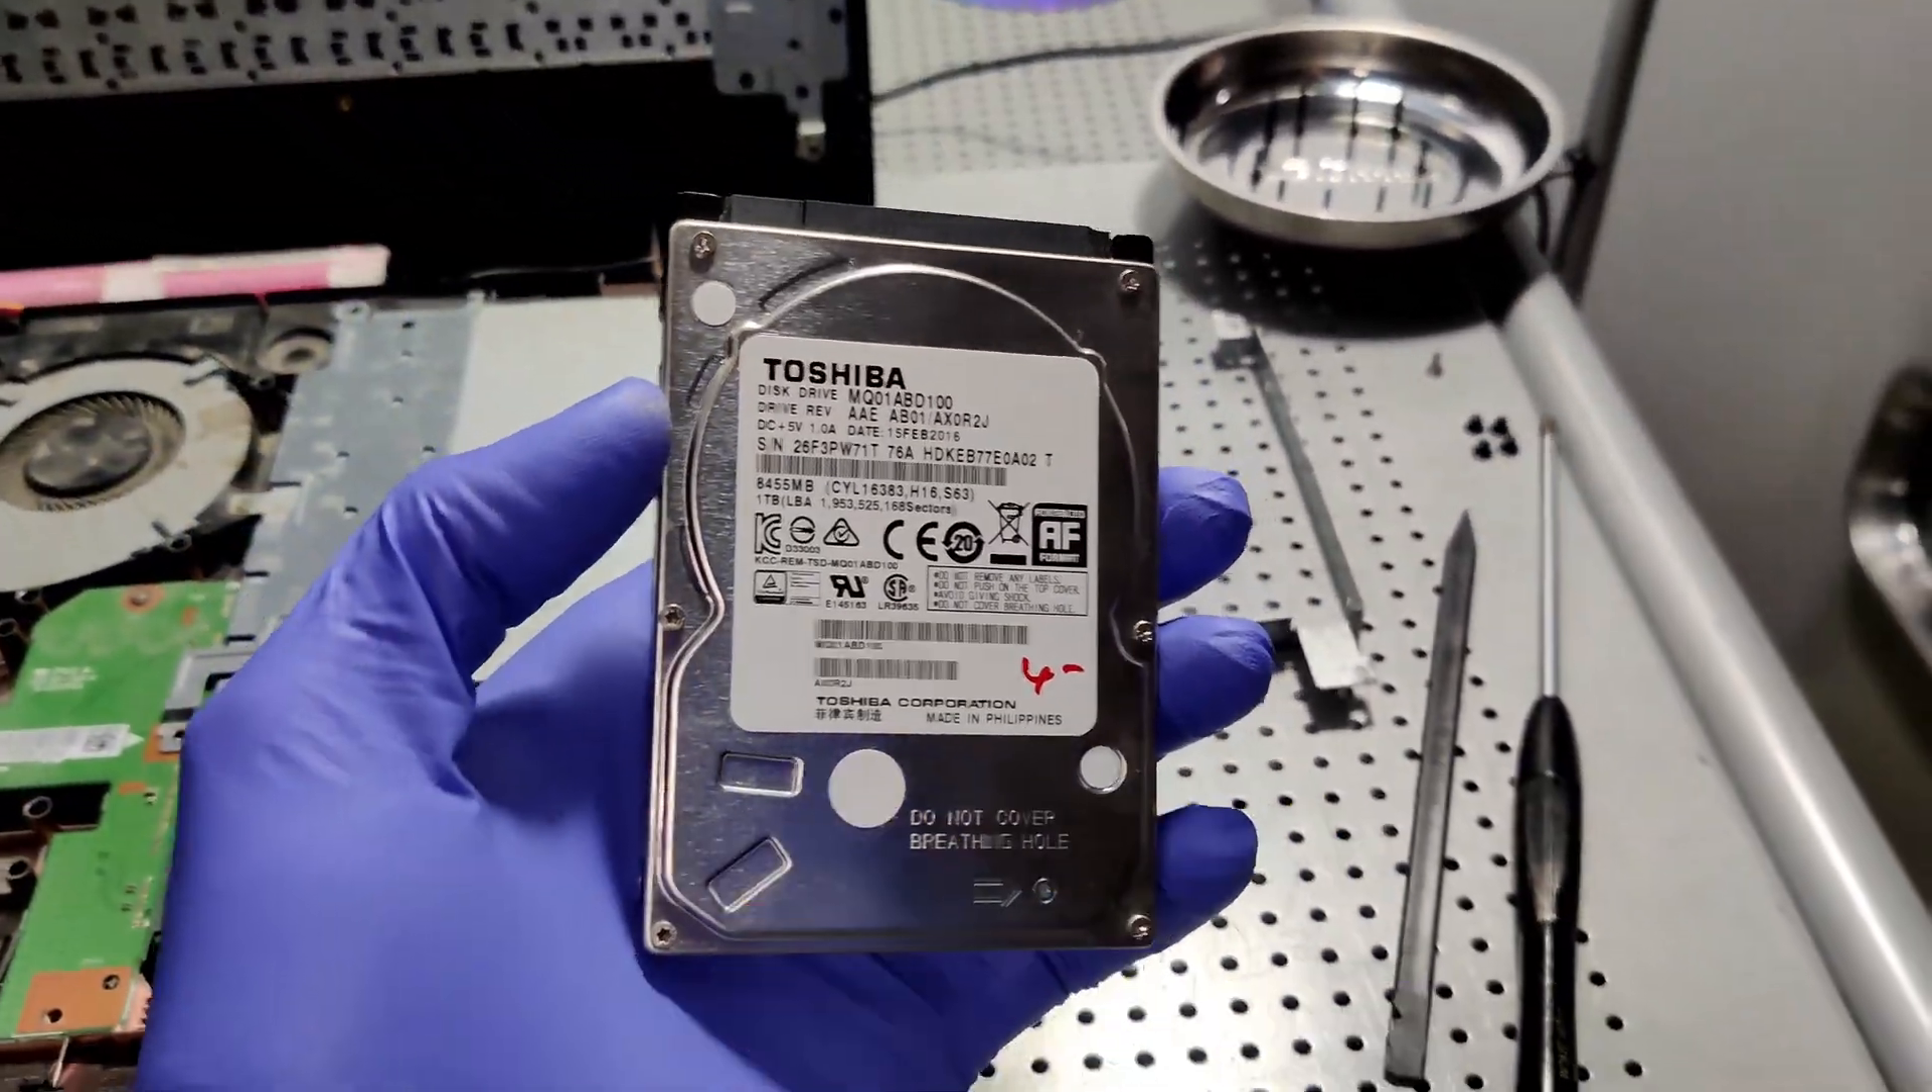I've got the hard drive out of the bracket right now.